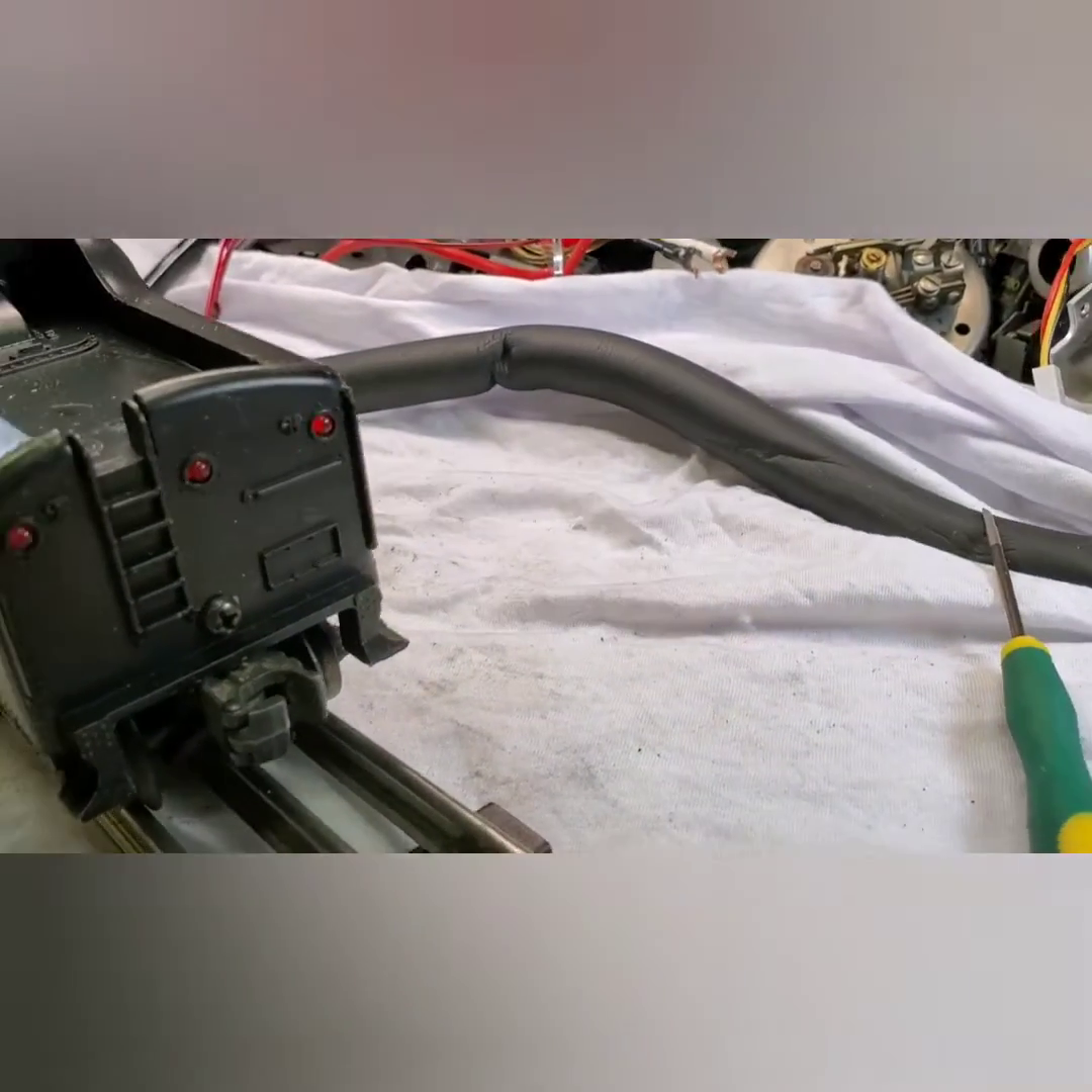So we put three LED's in the empty holes.